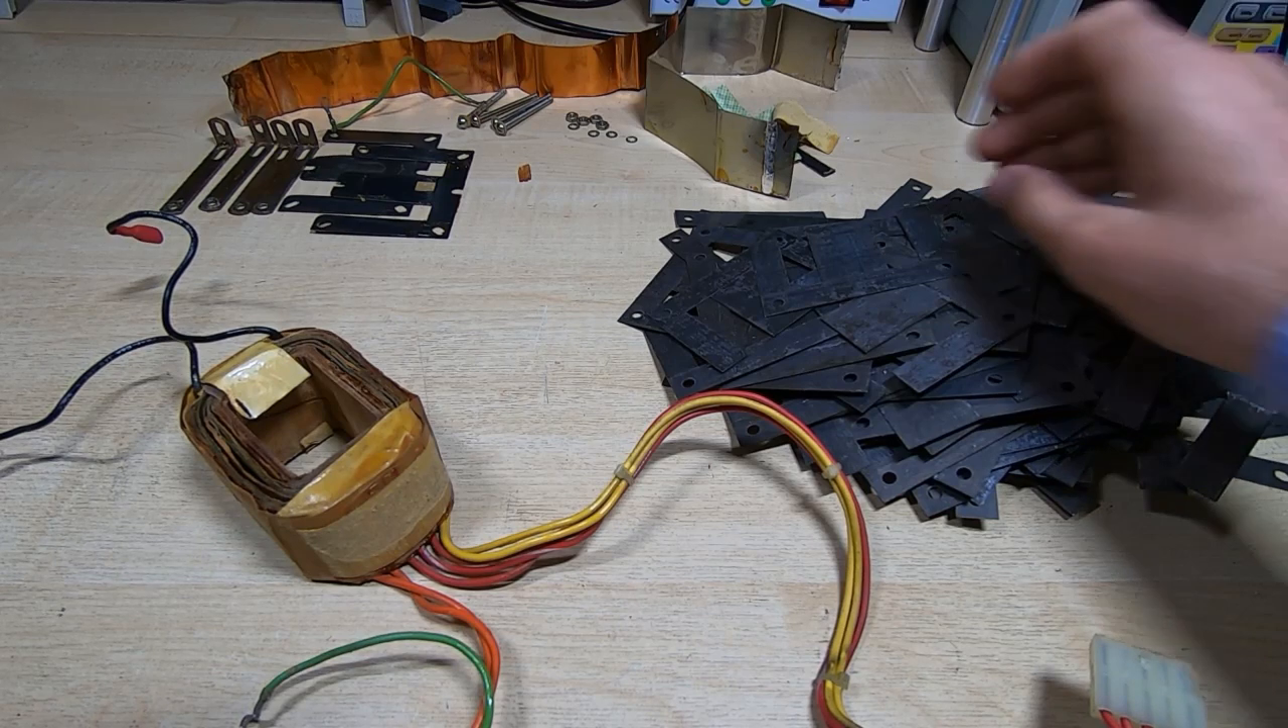Okay that's all the laminations removed from the core.